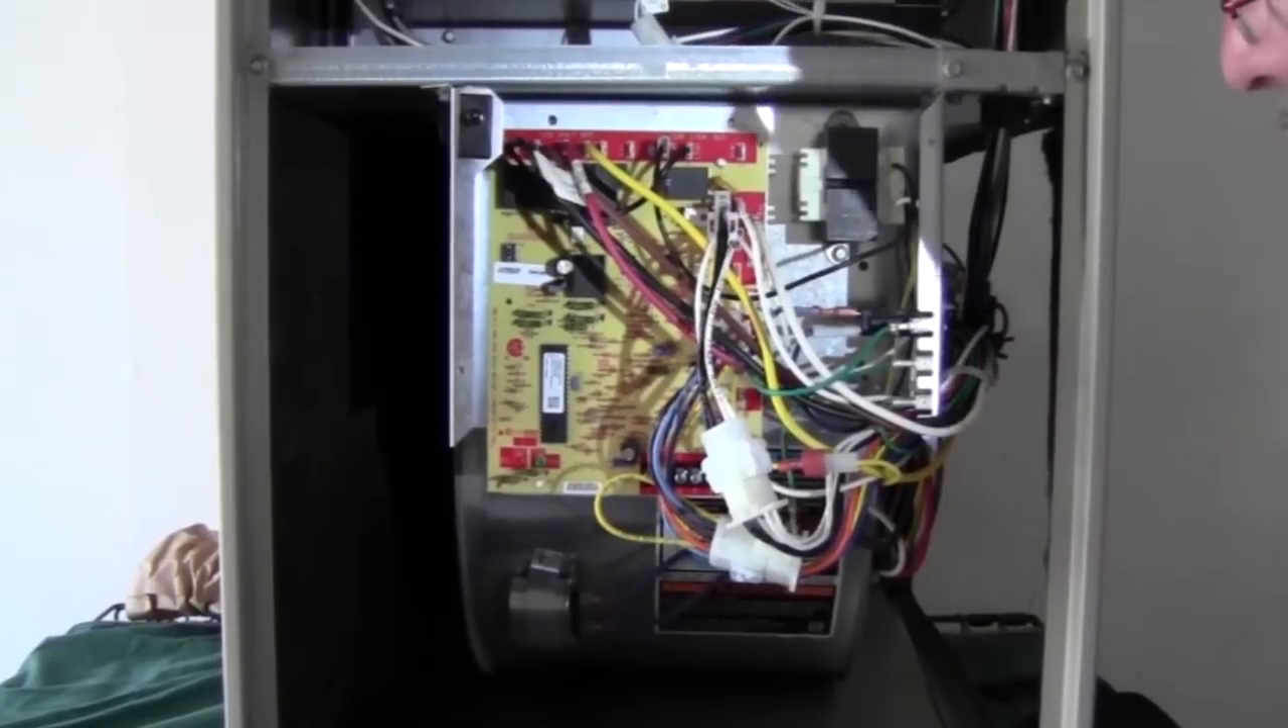So pretty much we've got this board installed.